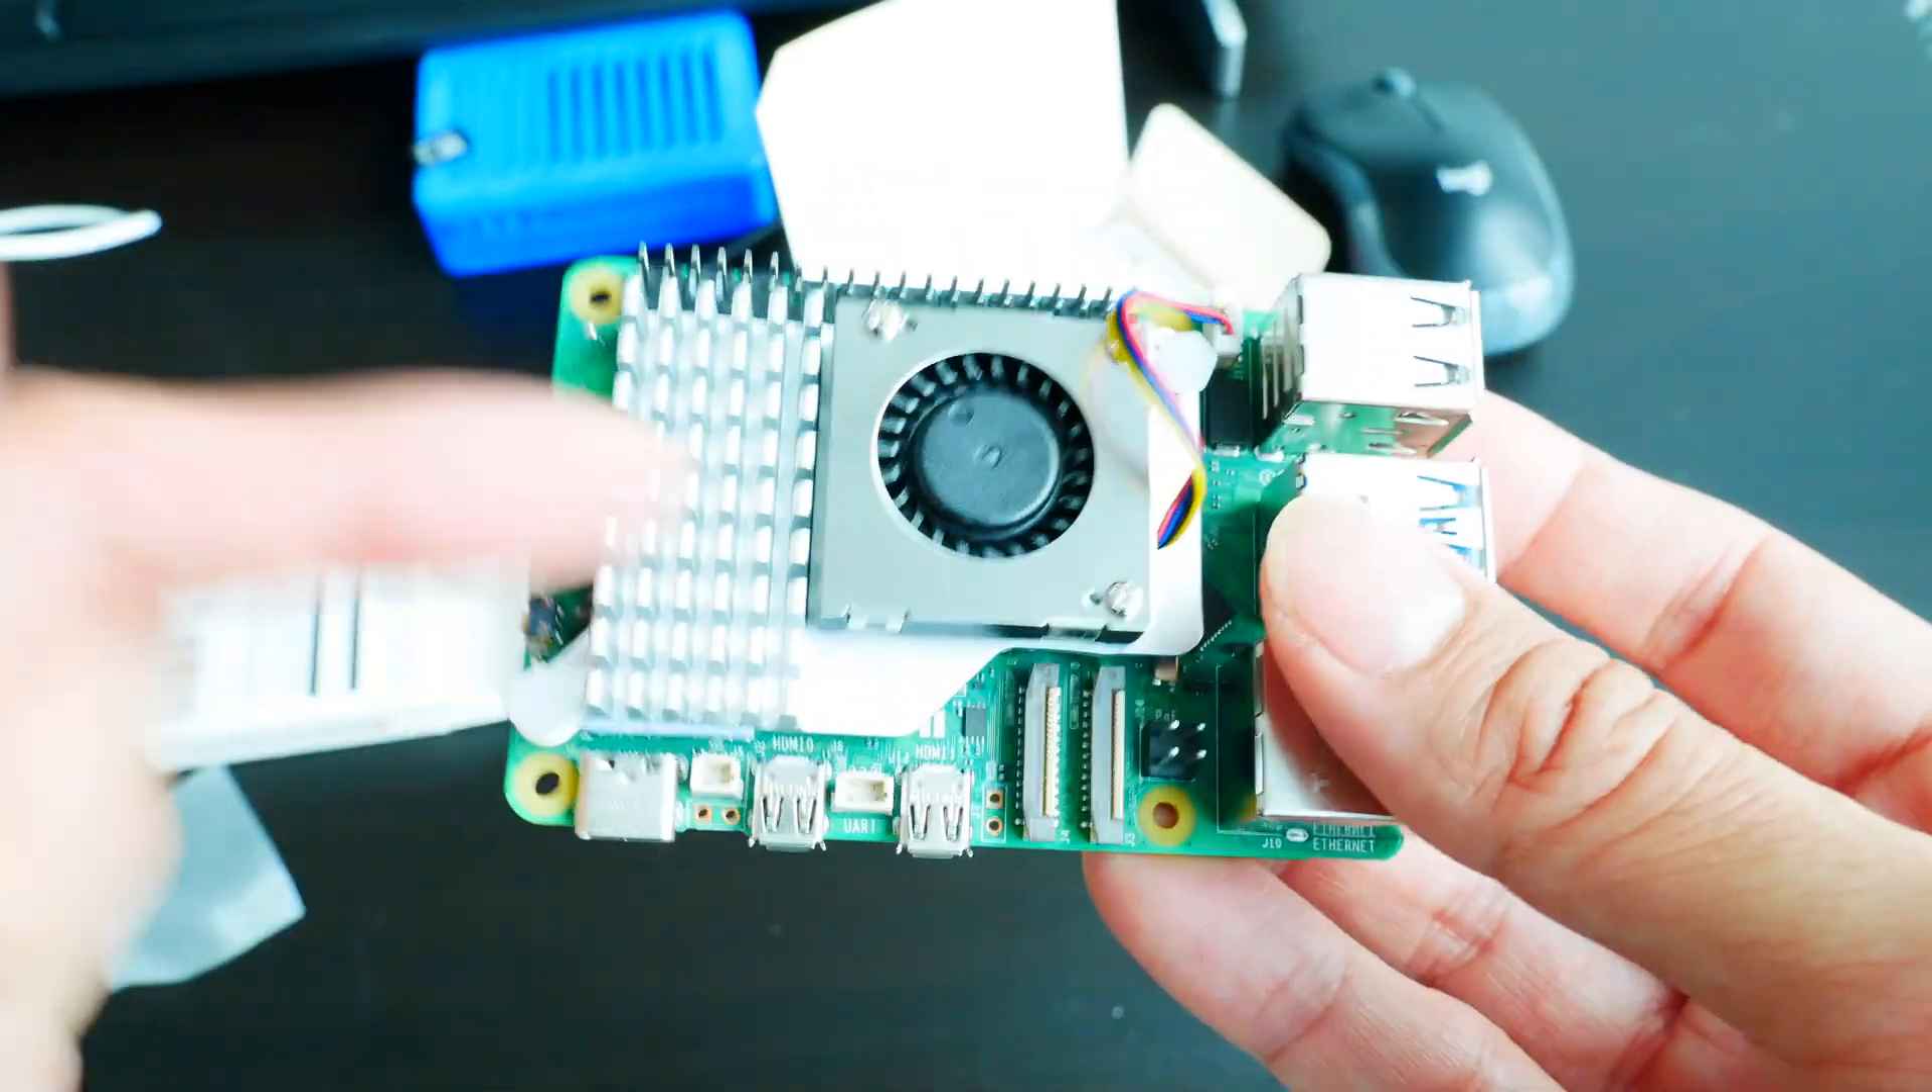And so now i've attached my raspberry pi cooler to my raspberry pi.